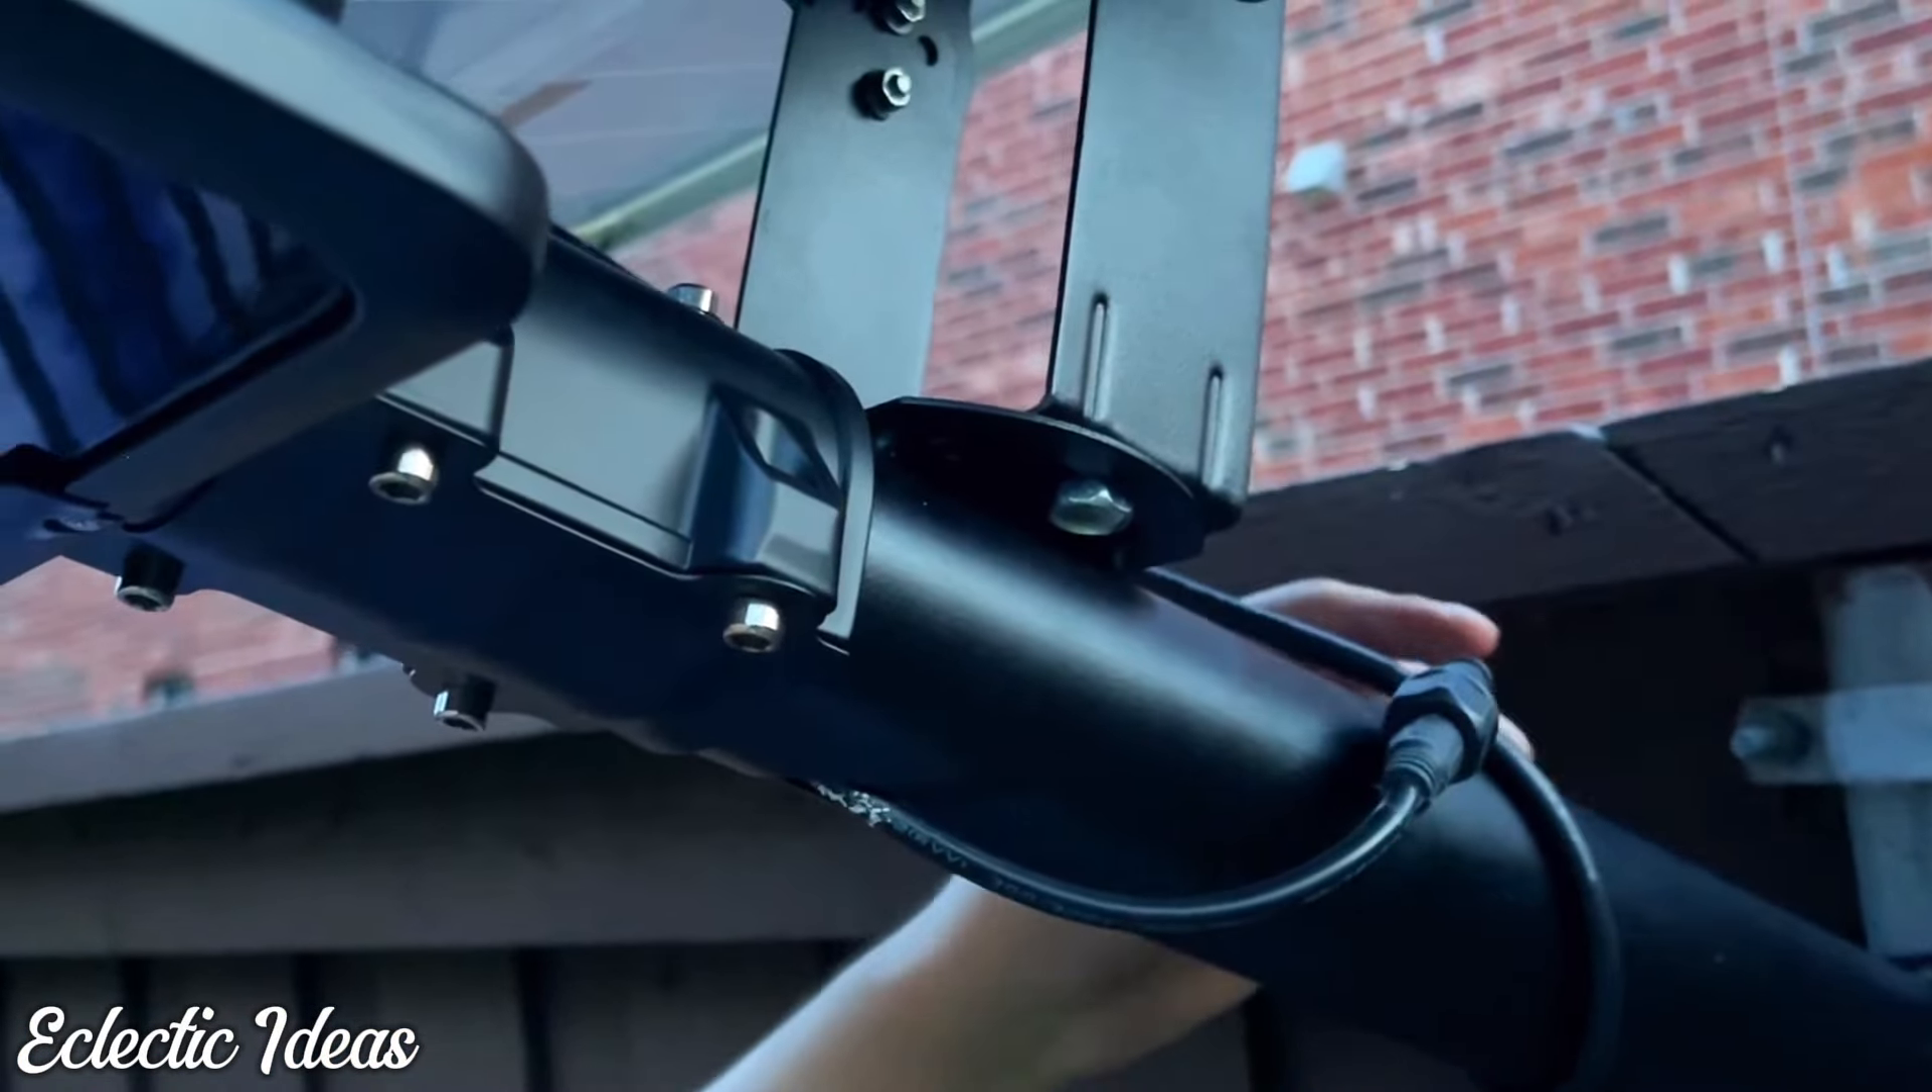We went ahead and unplugged the cable and just looped it around the pole and reattached it so that it wouldn't, you know, get storm damage and get battered up in the wind and stuff.